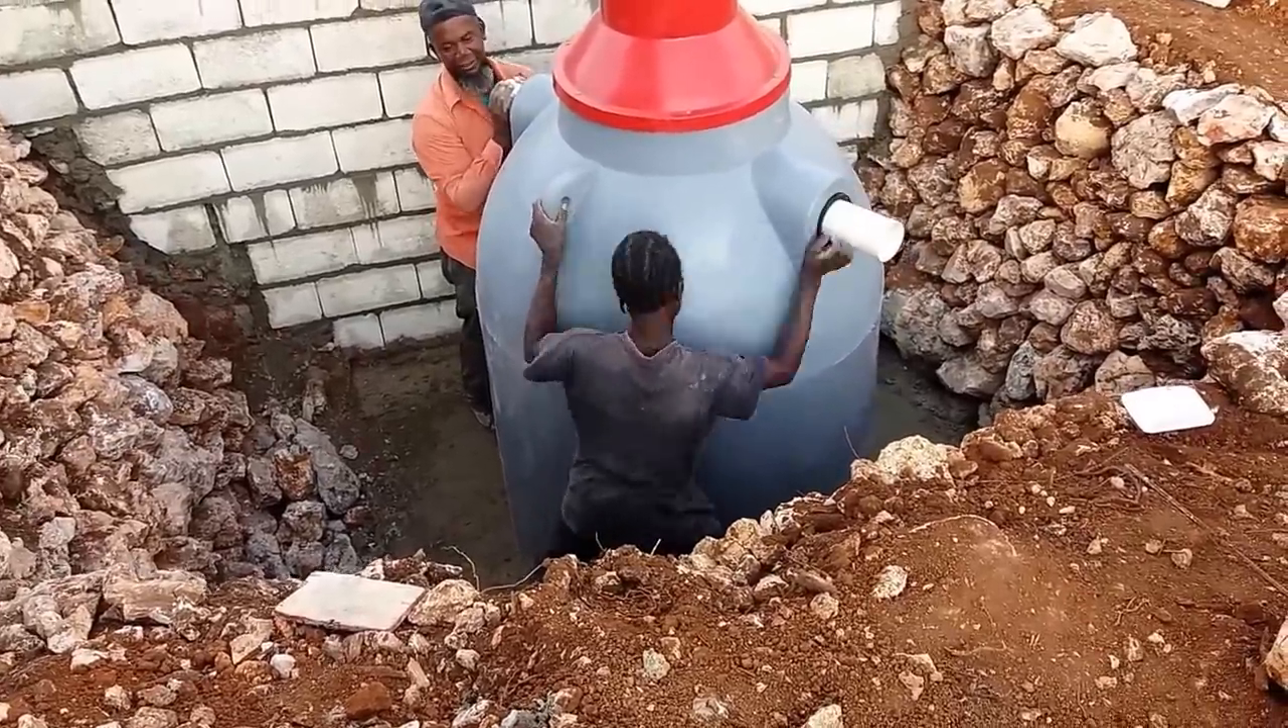As you can see now the tank is in the hole now.